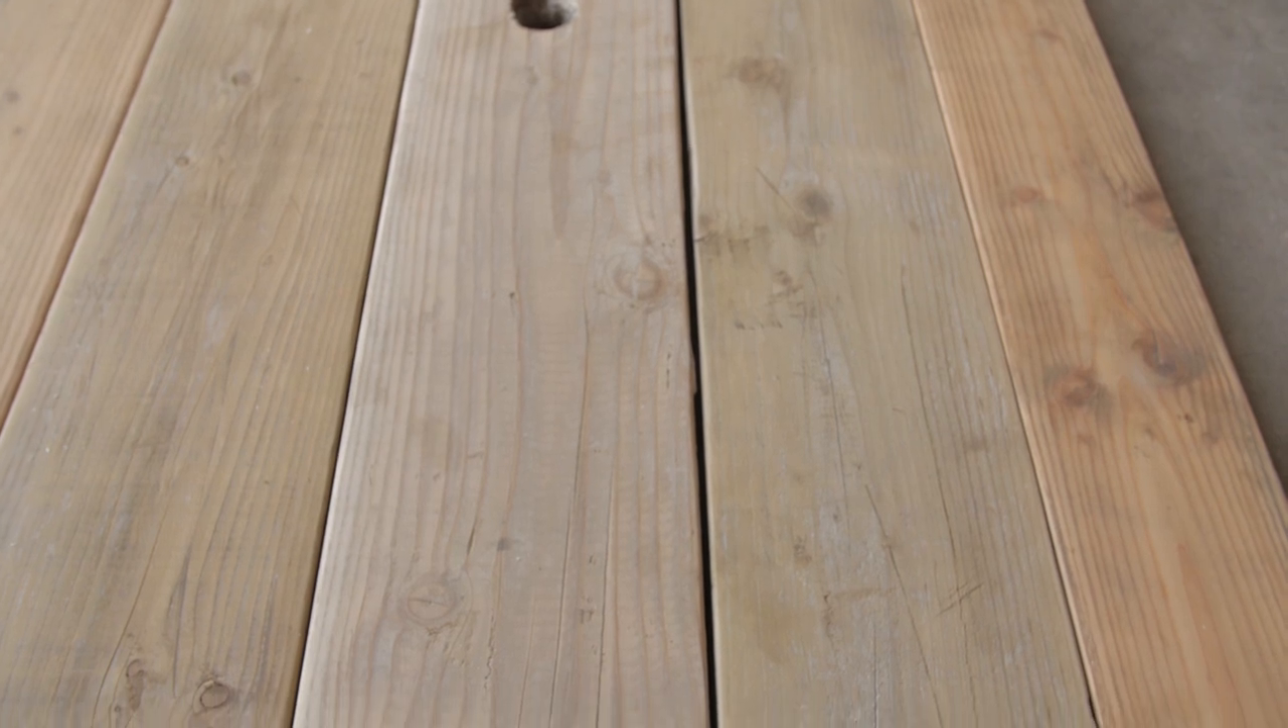As you can see there's these gaps in between the boards.